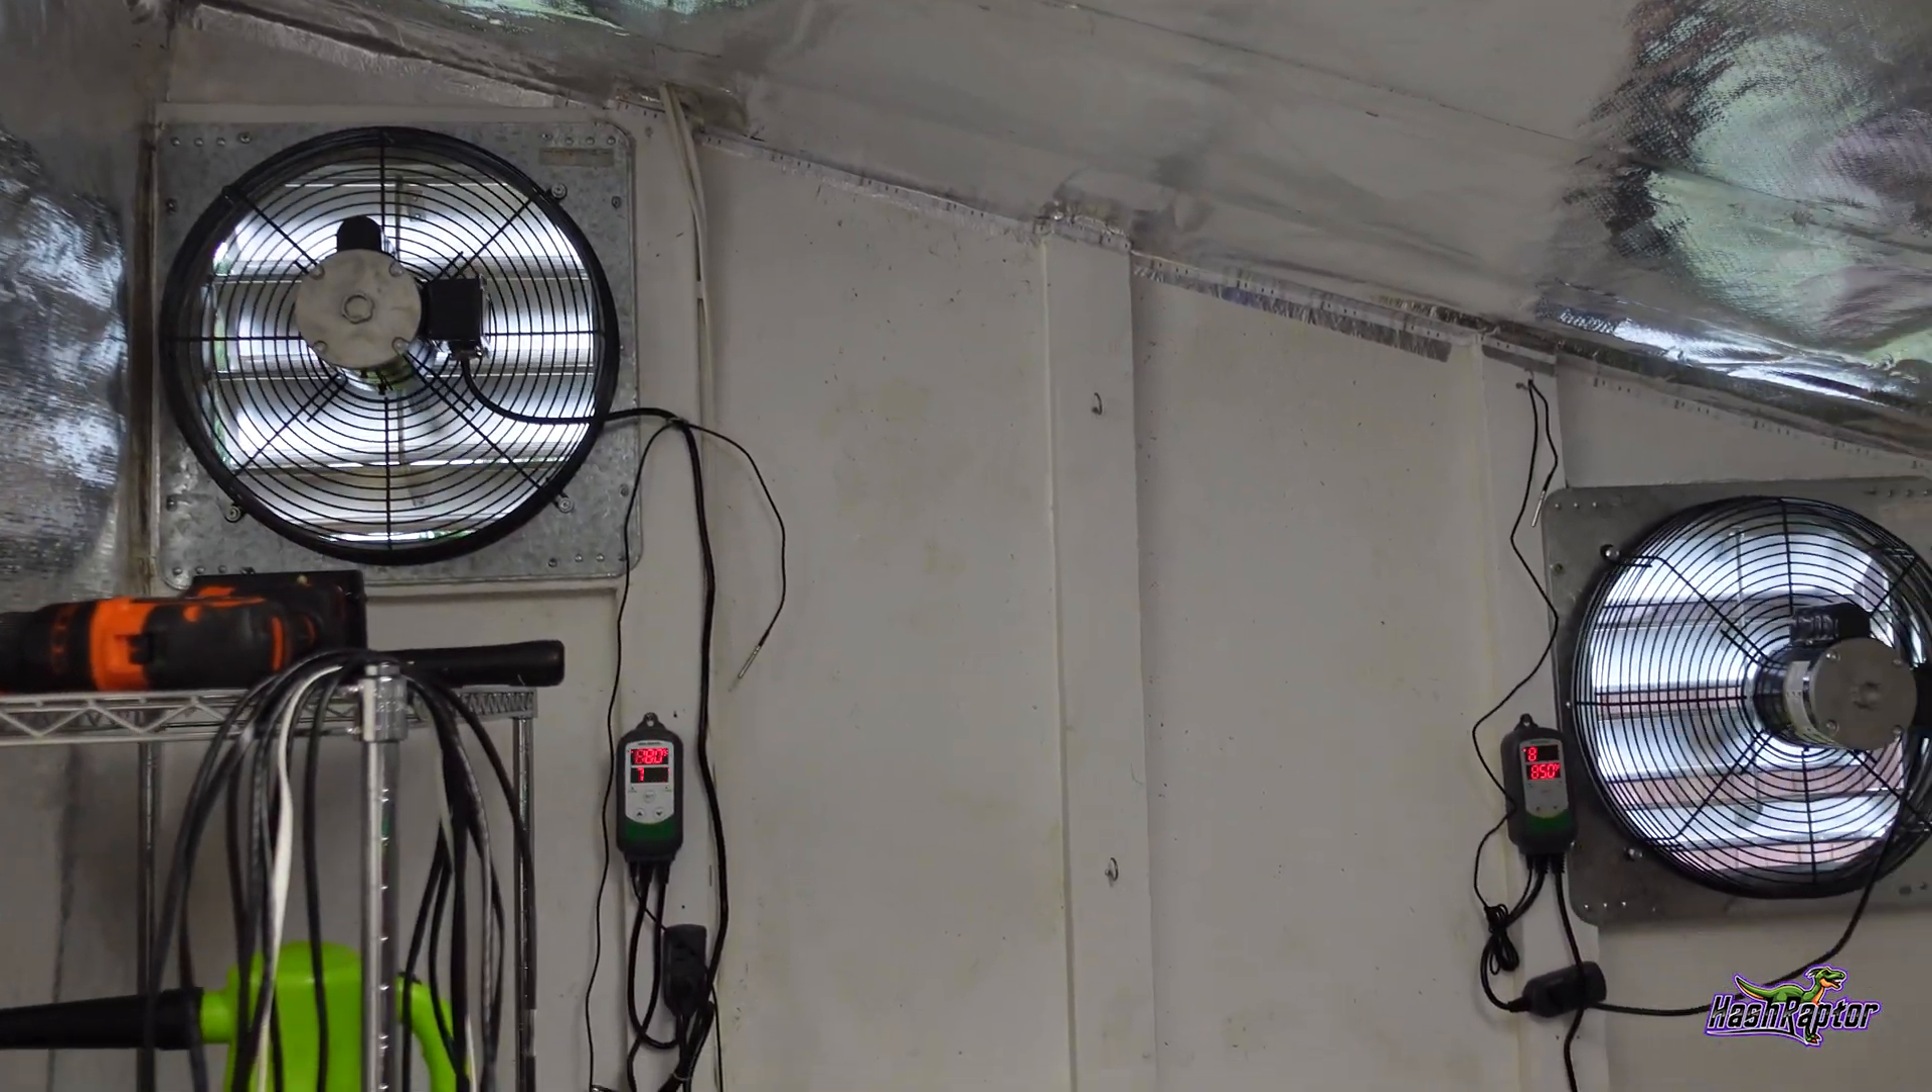All right guys the second fan is in it's all done.